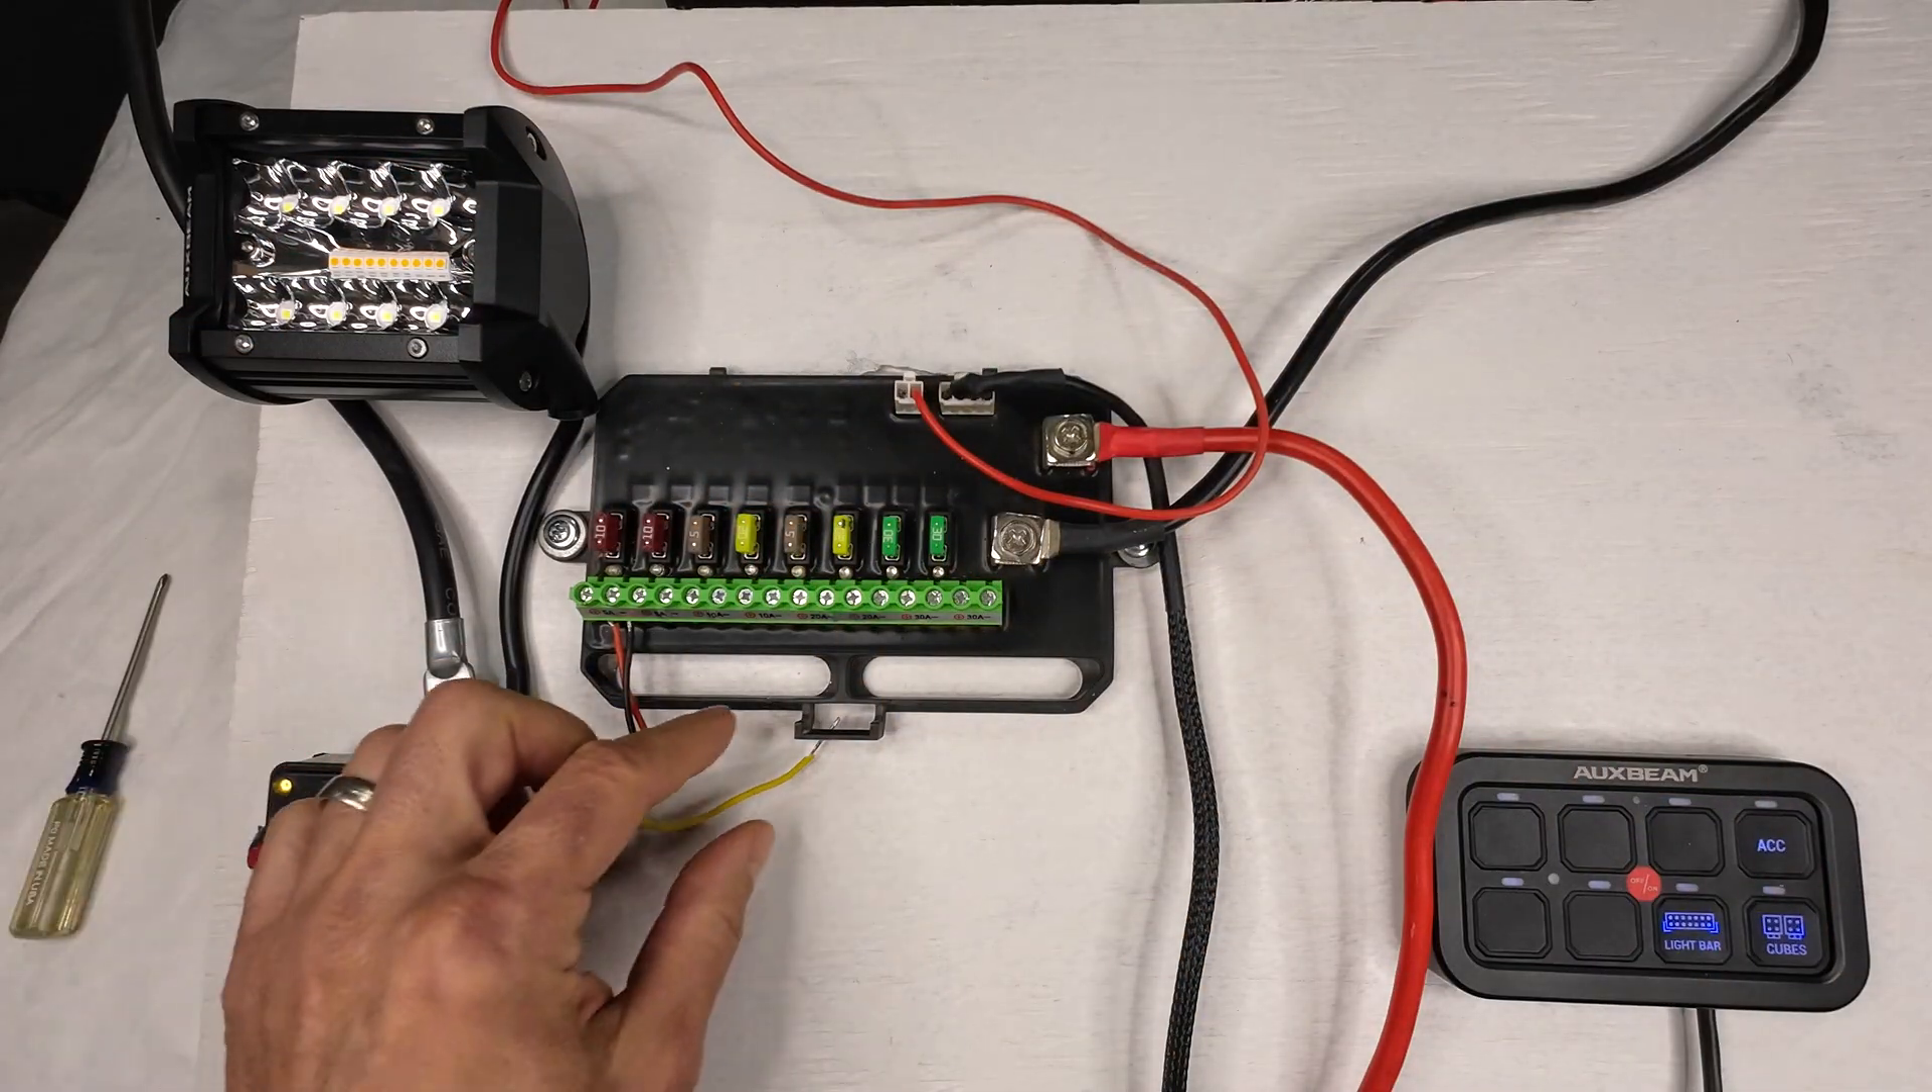I'm going to leave the yellow wire off for now and show you how this works.